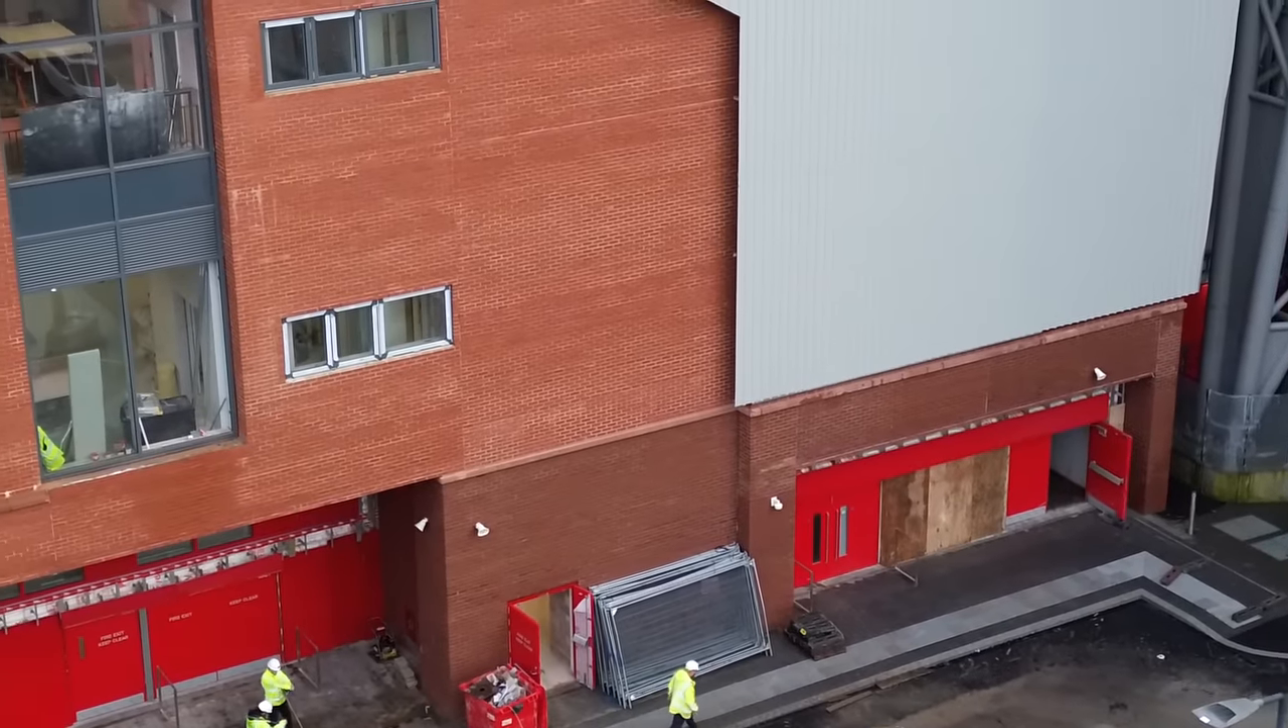The windows are back in place.